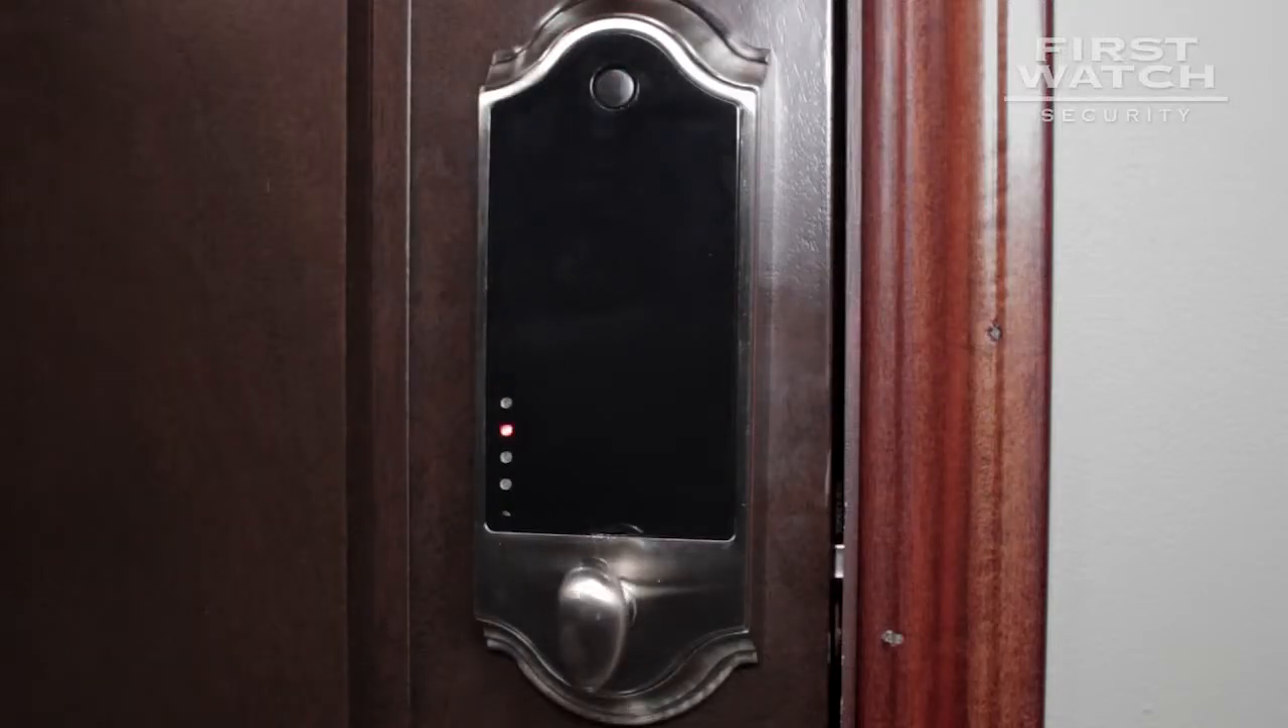The installation of your smart deadbolt is now complete.